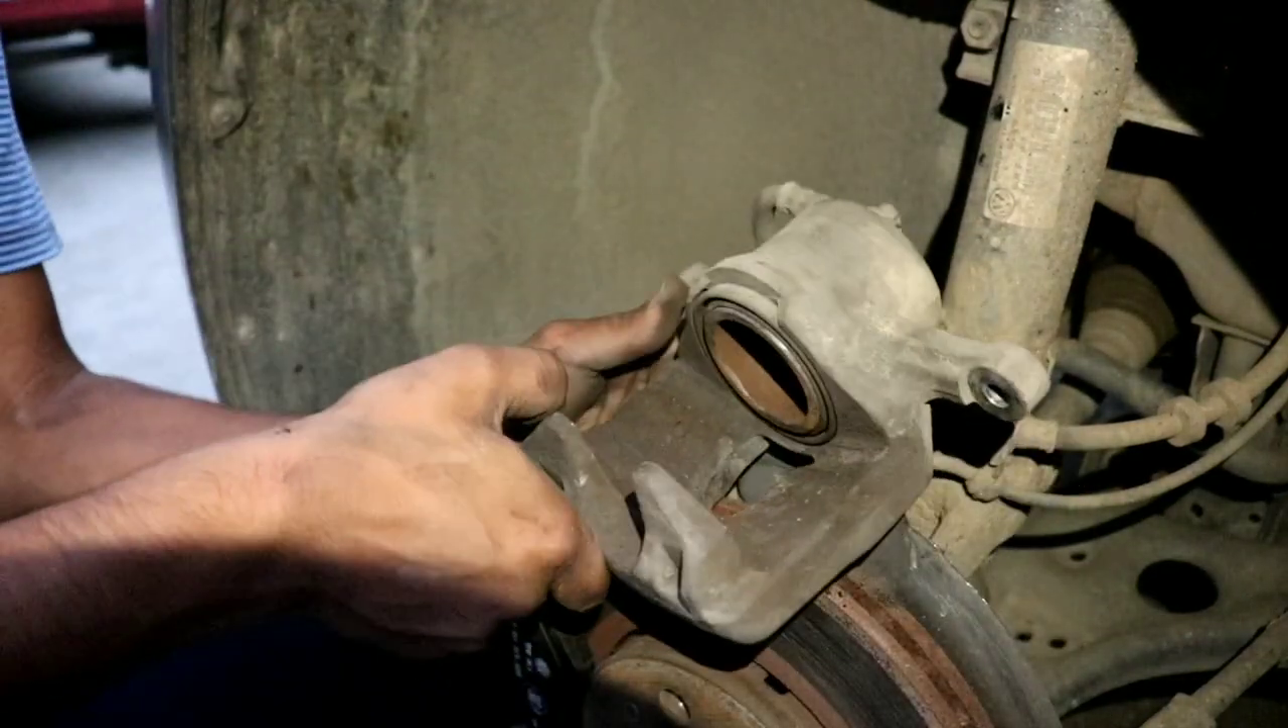You can see the piston is completely in.